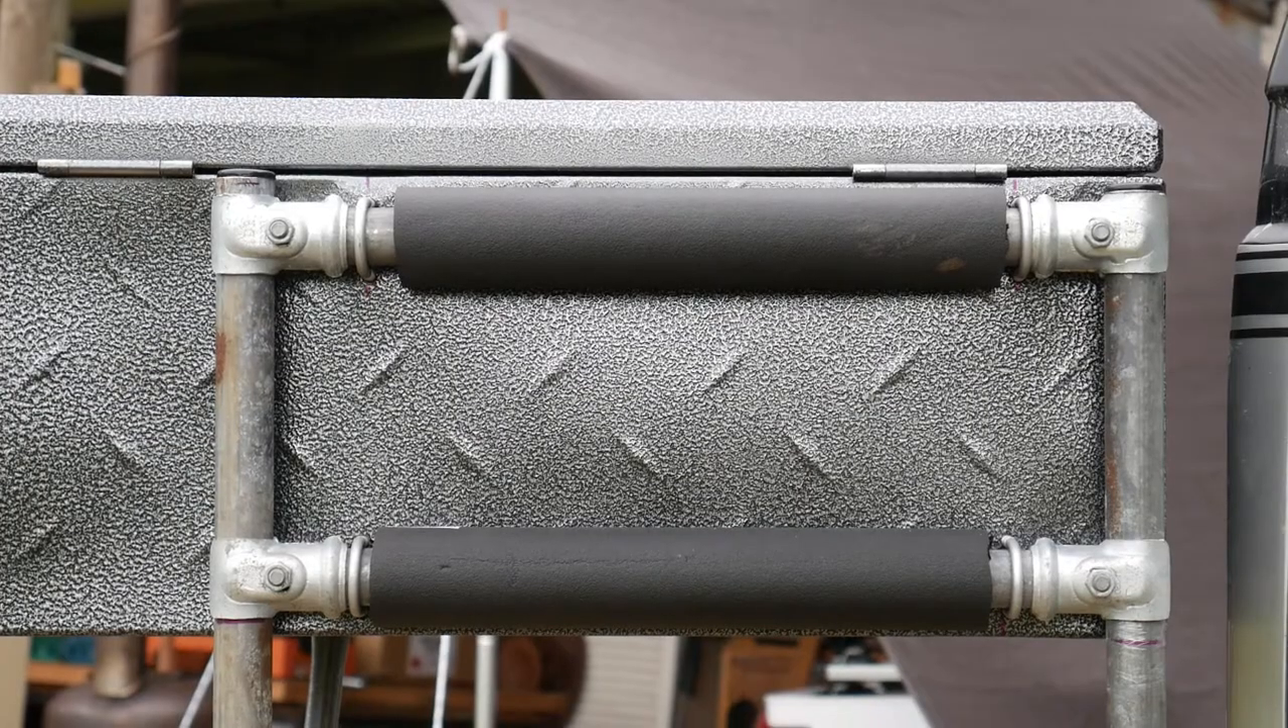As you can see I've got the rubber sleeves as well on the back that's just giving you a cushioning effect between the poles and the box.